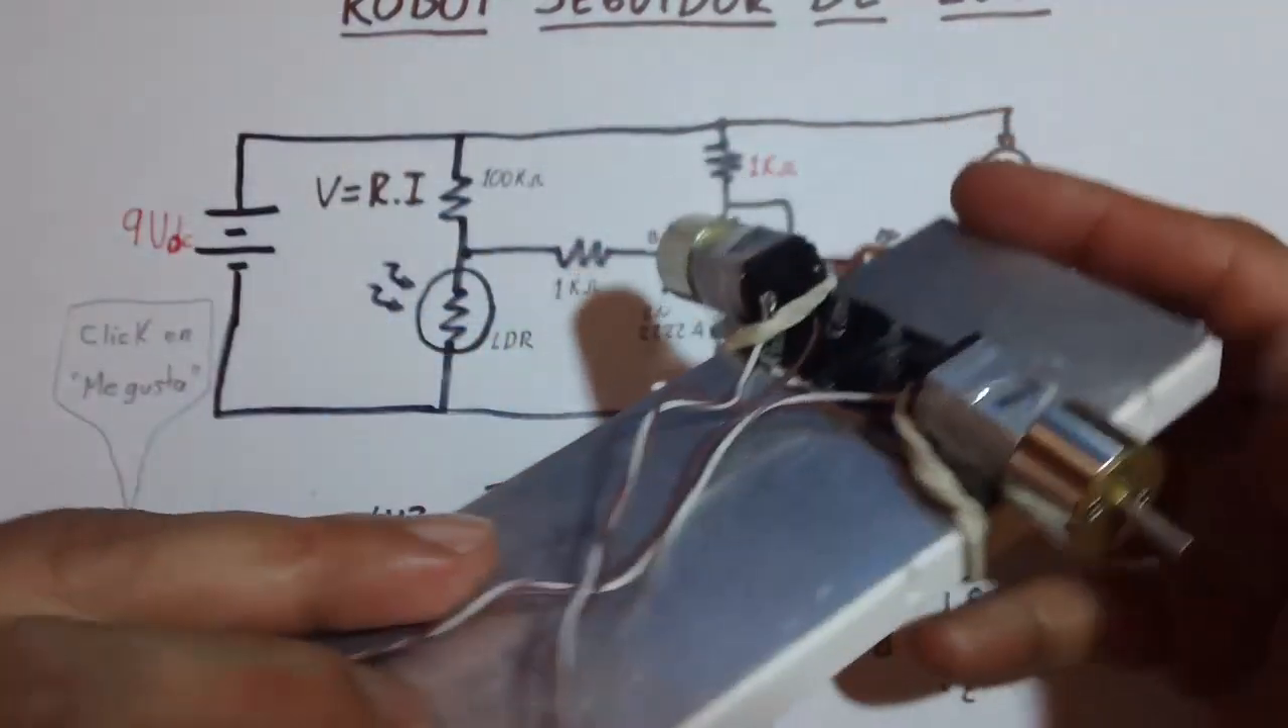Y ya me quedan instalados los motores.